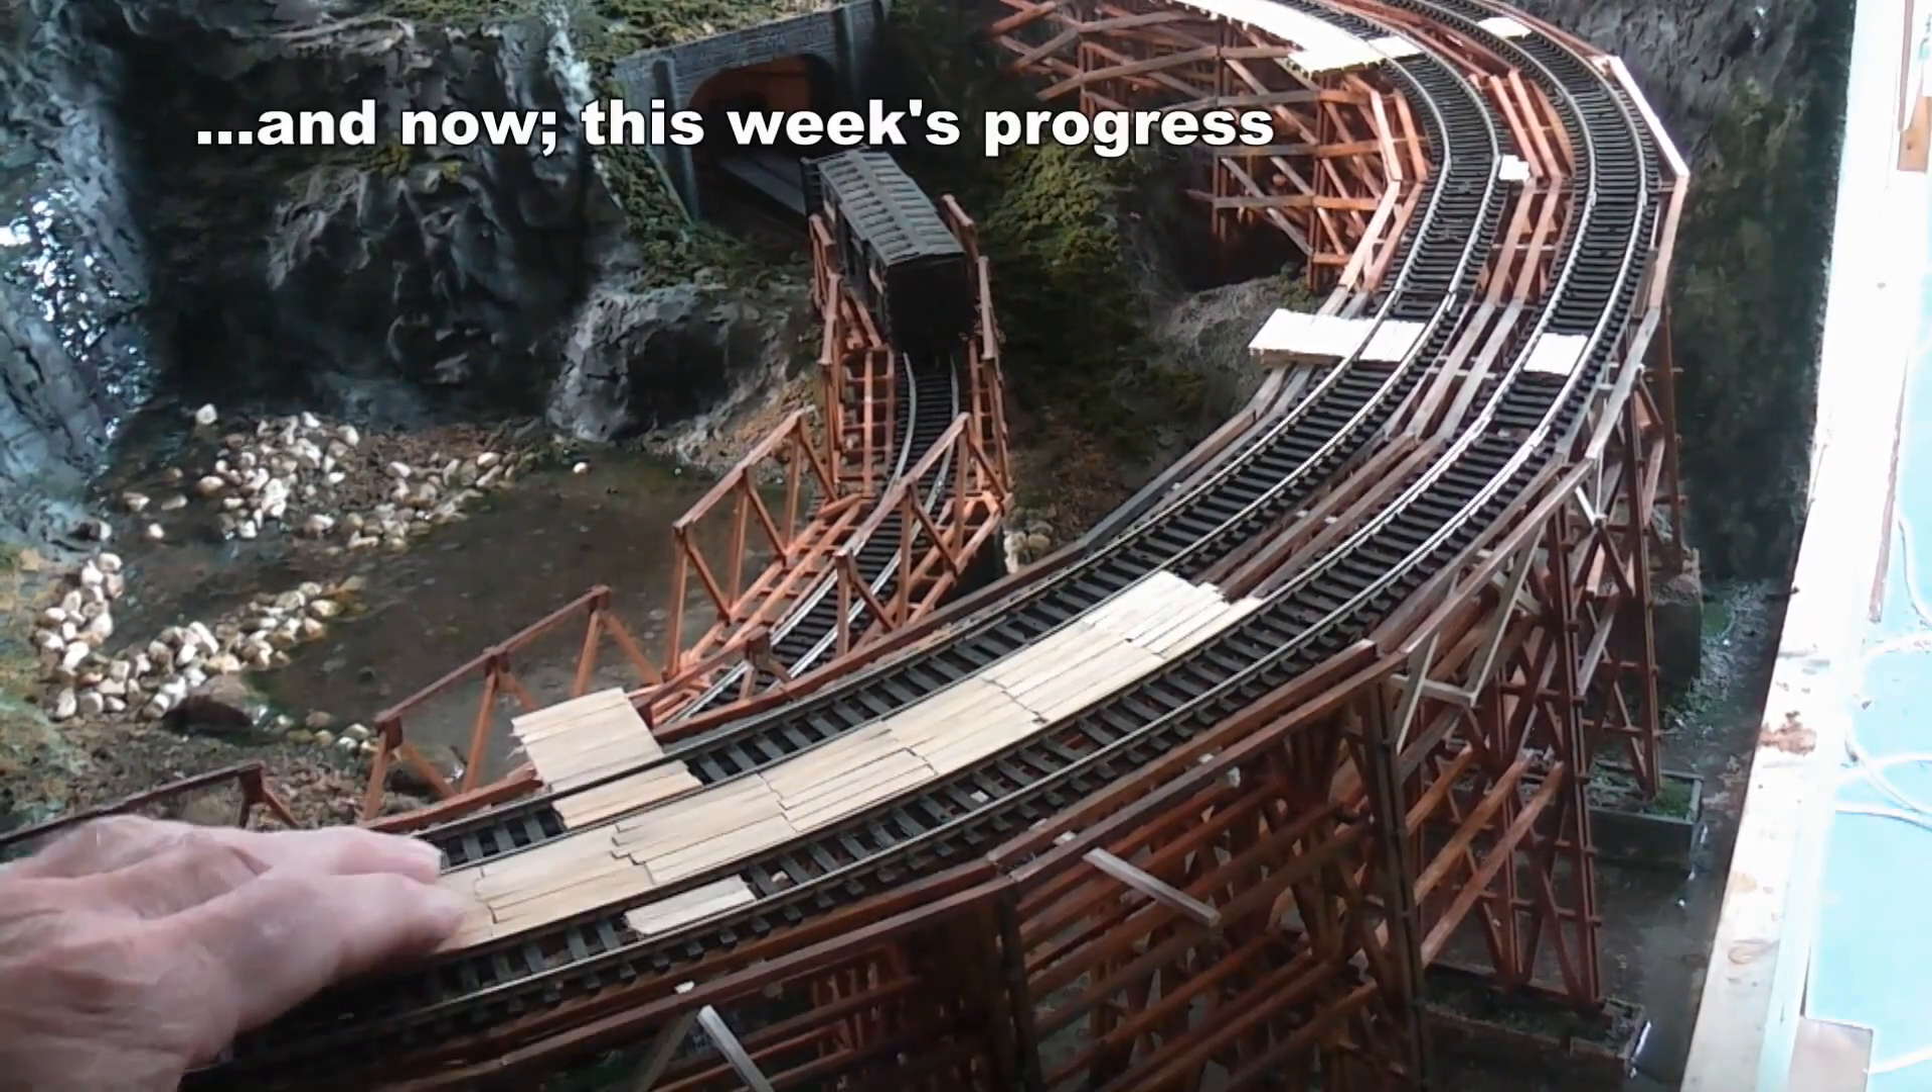The trestle is still progressing, I'm getting all these walkways in with the planks.